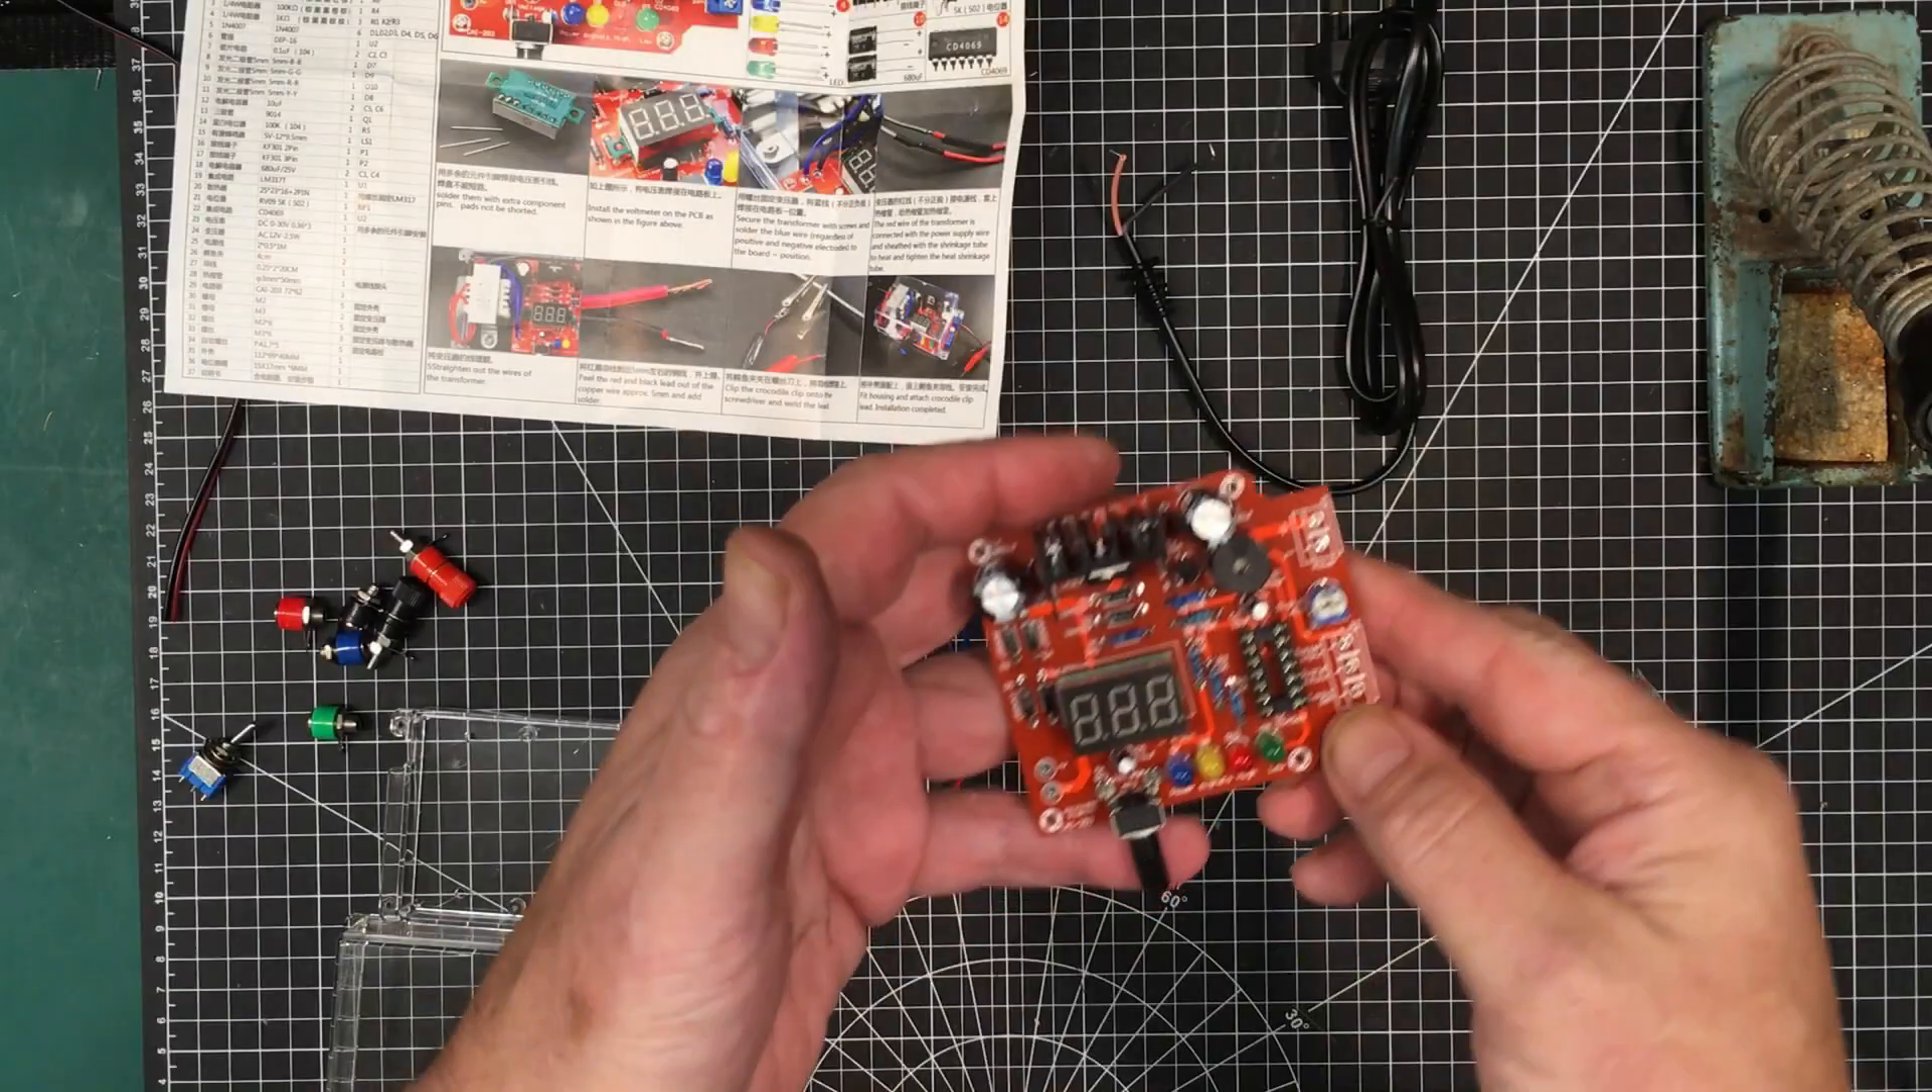Okay, so we've got the PC board put together.